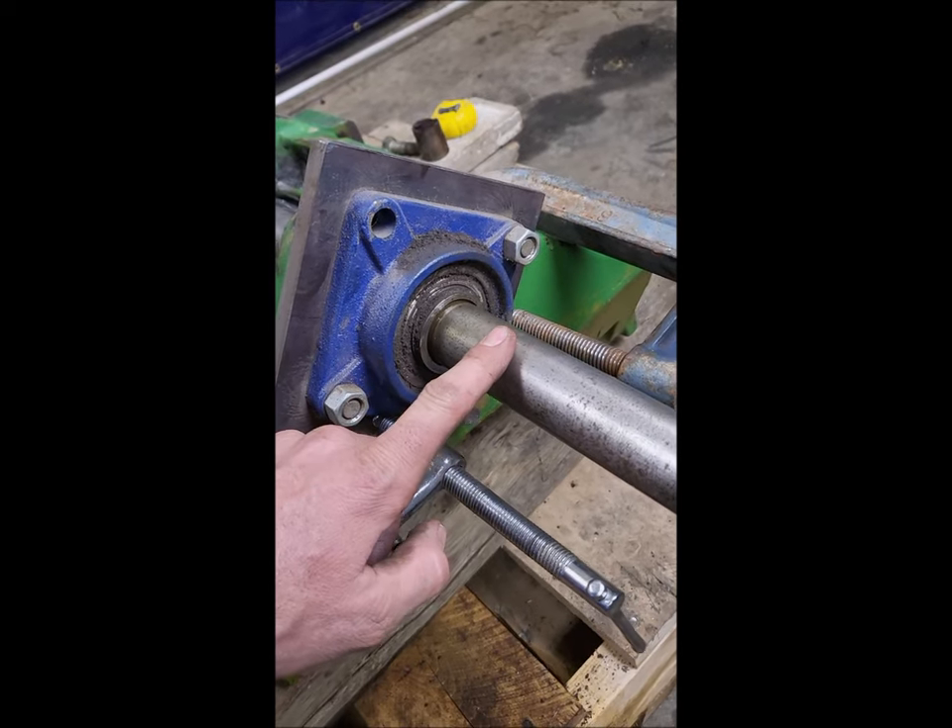I've bolted the plate to the flange bearing.